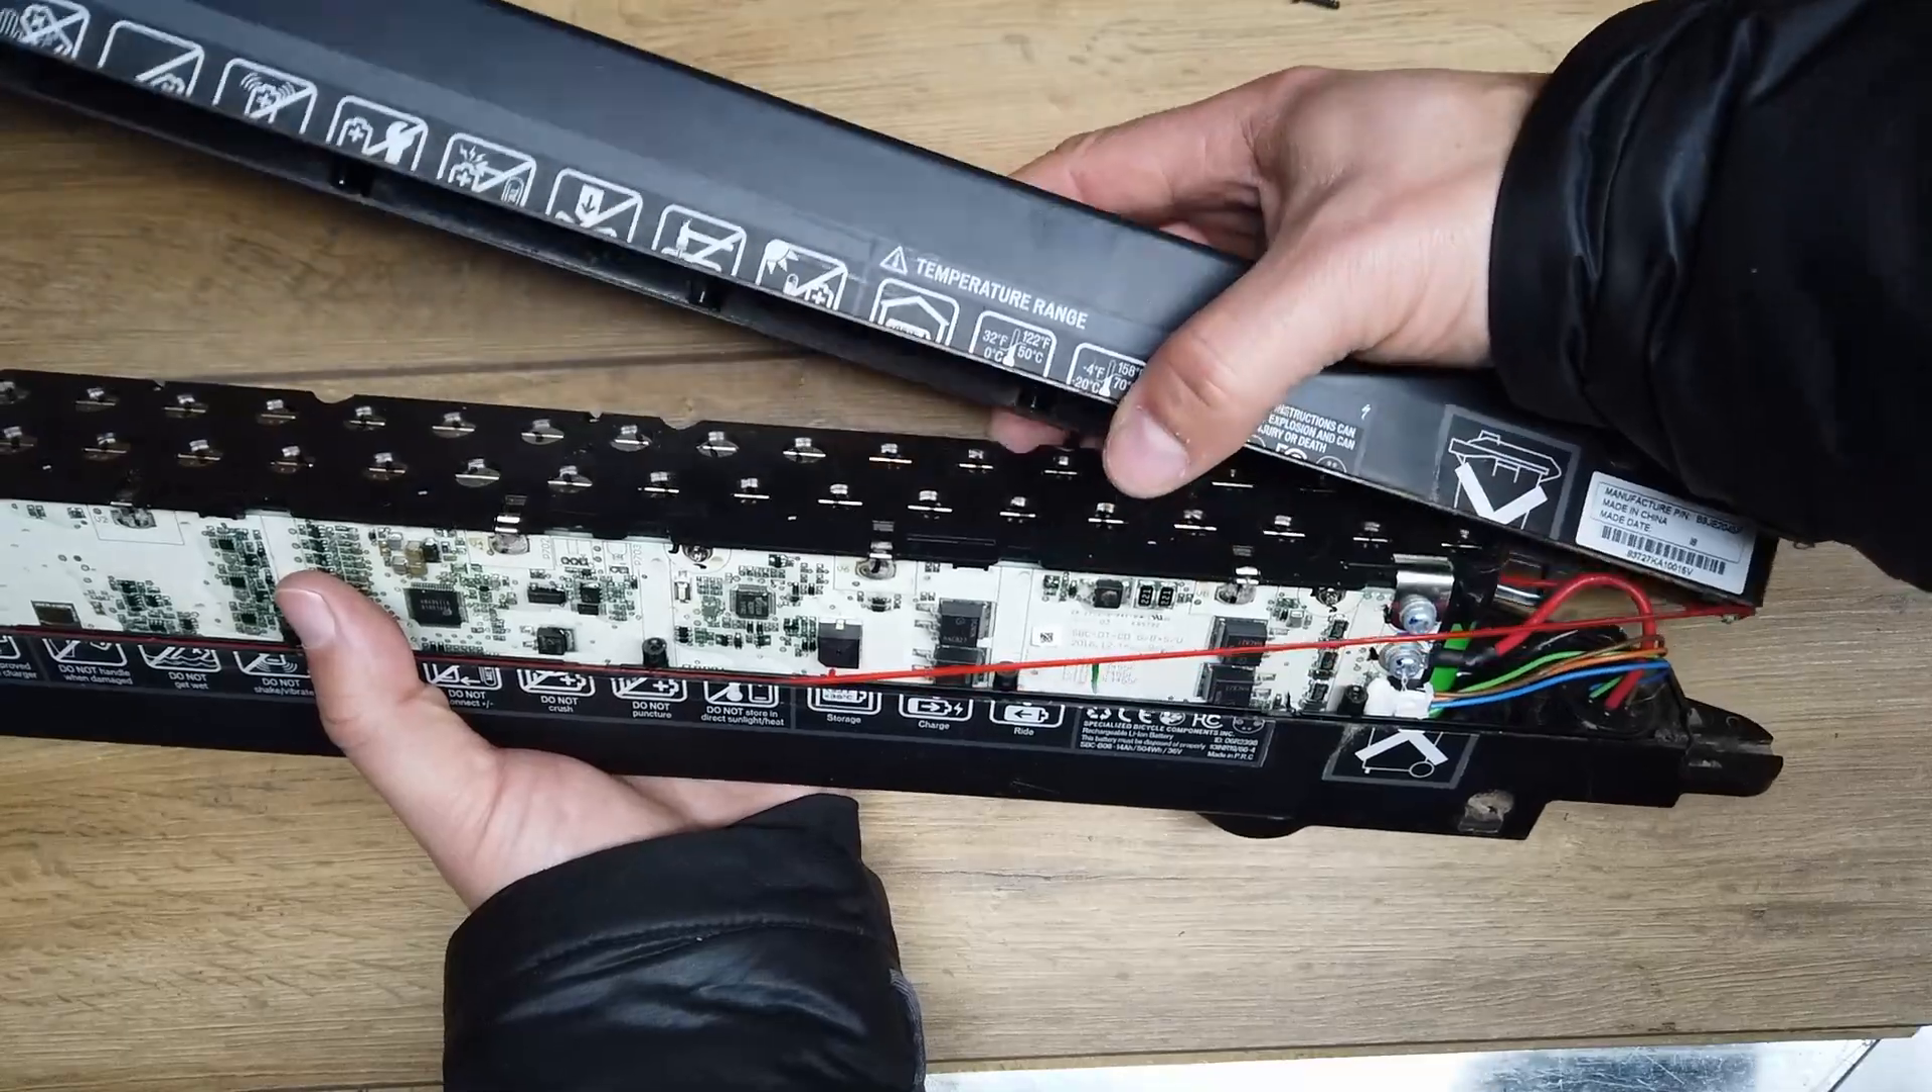And with a little bit of a gentle persuasion the battery comes apart.